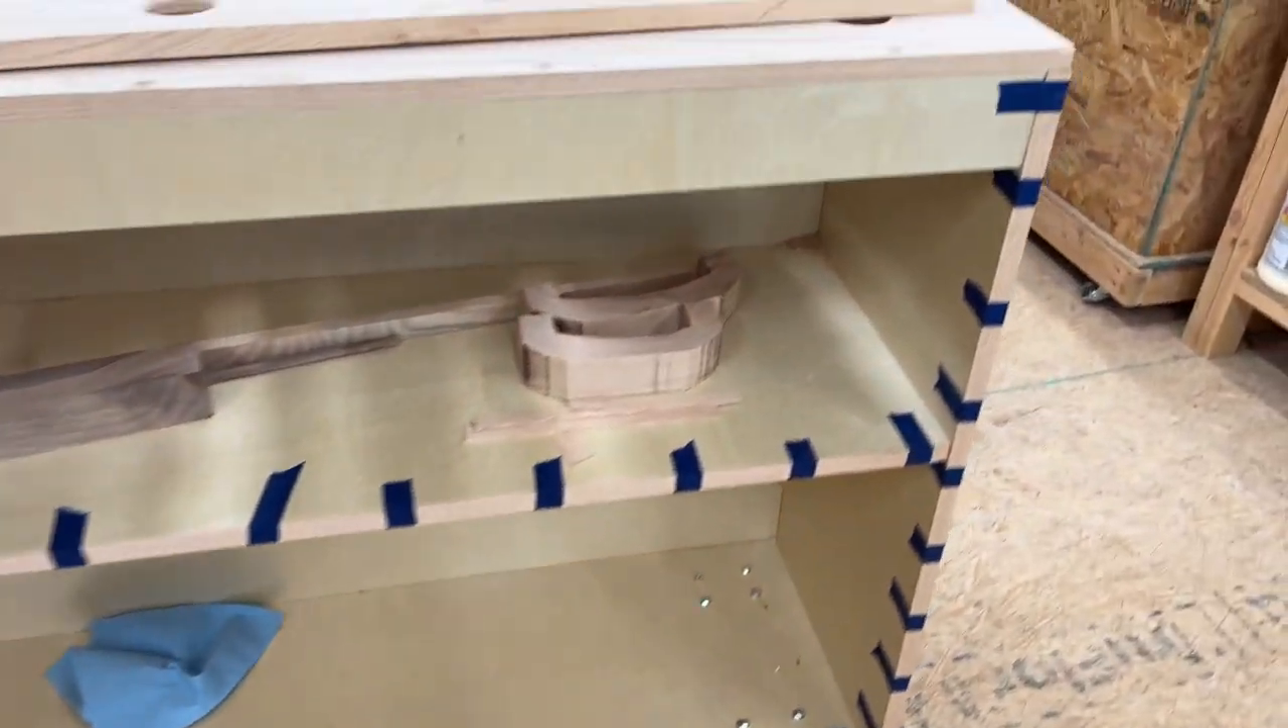So we have a nicer looking finish on all the edges. So now we have to take off all the tape.